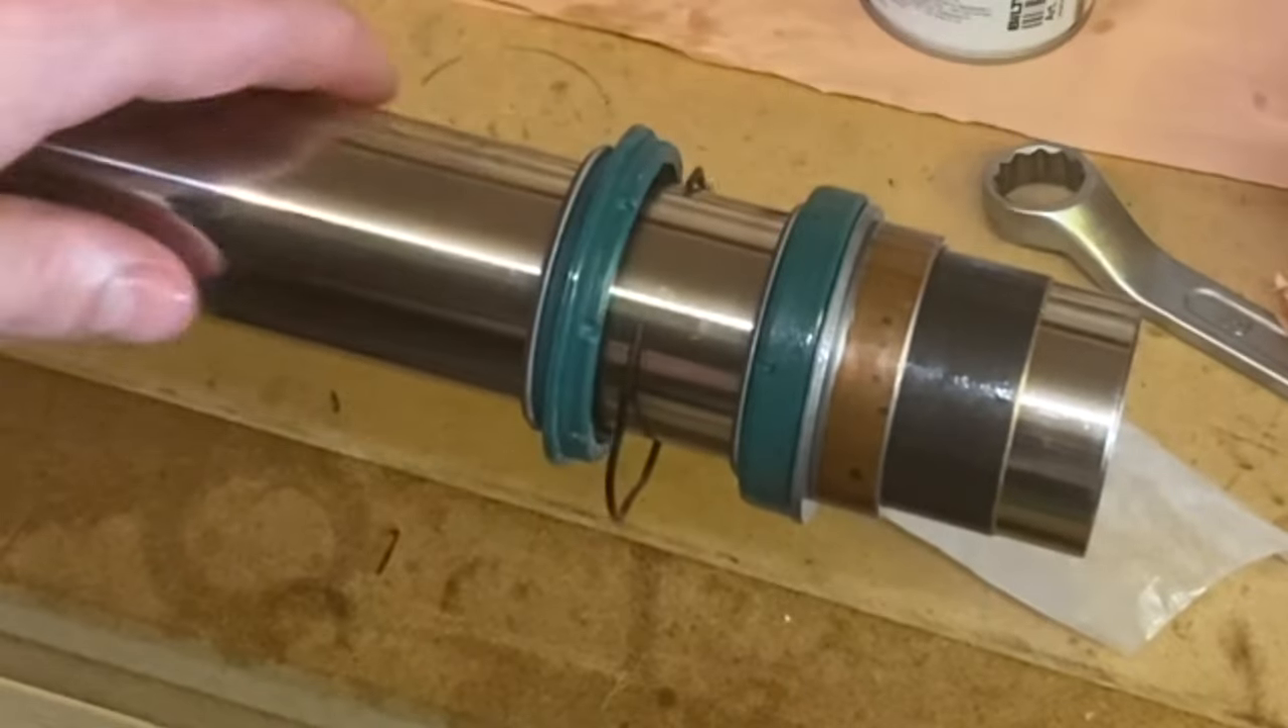So now we got our seals and everything put on the leg itself.